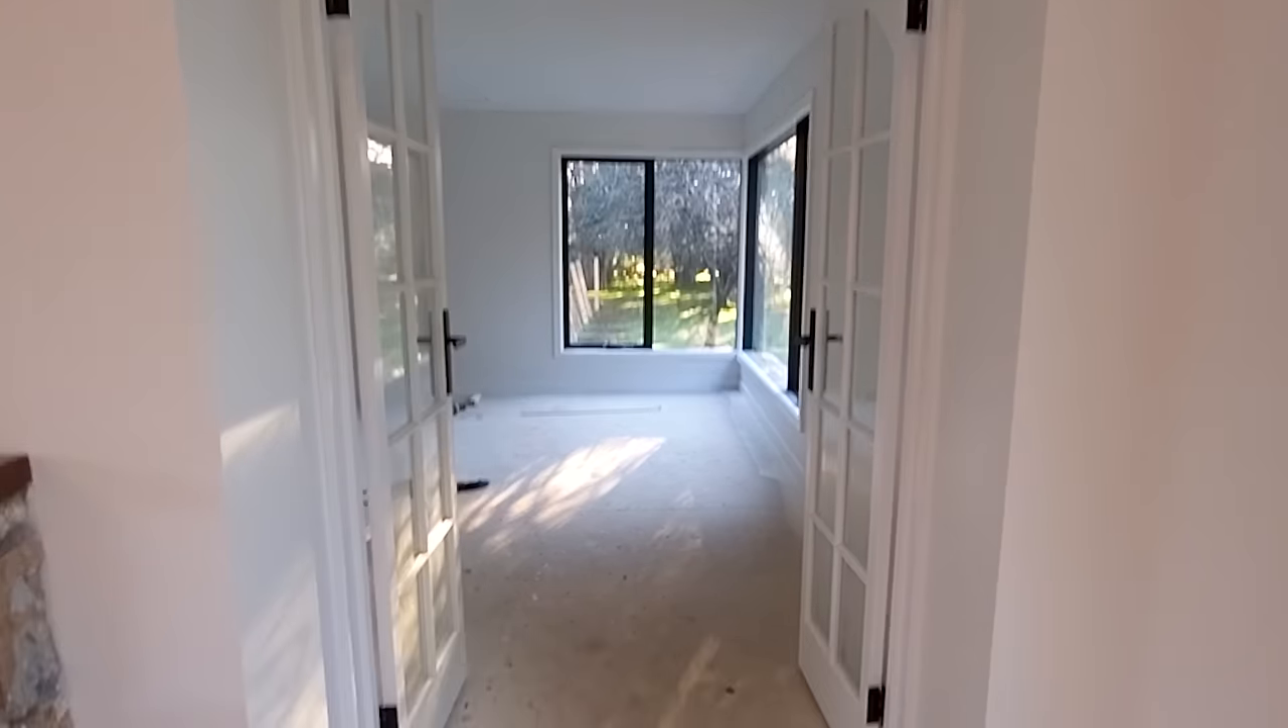Now these French doors have been installed as well.